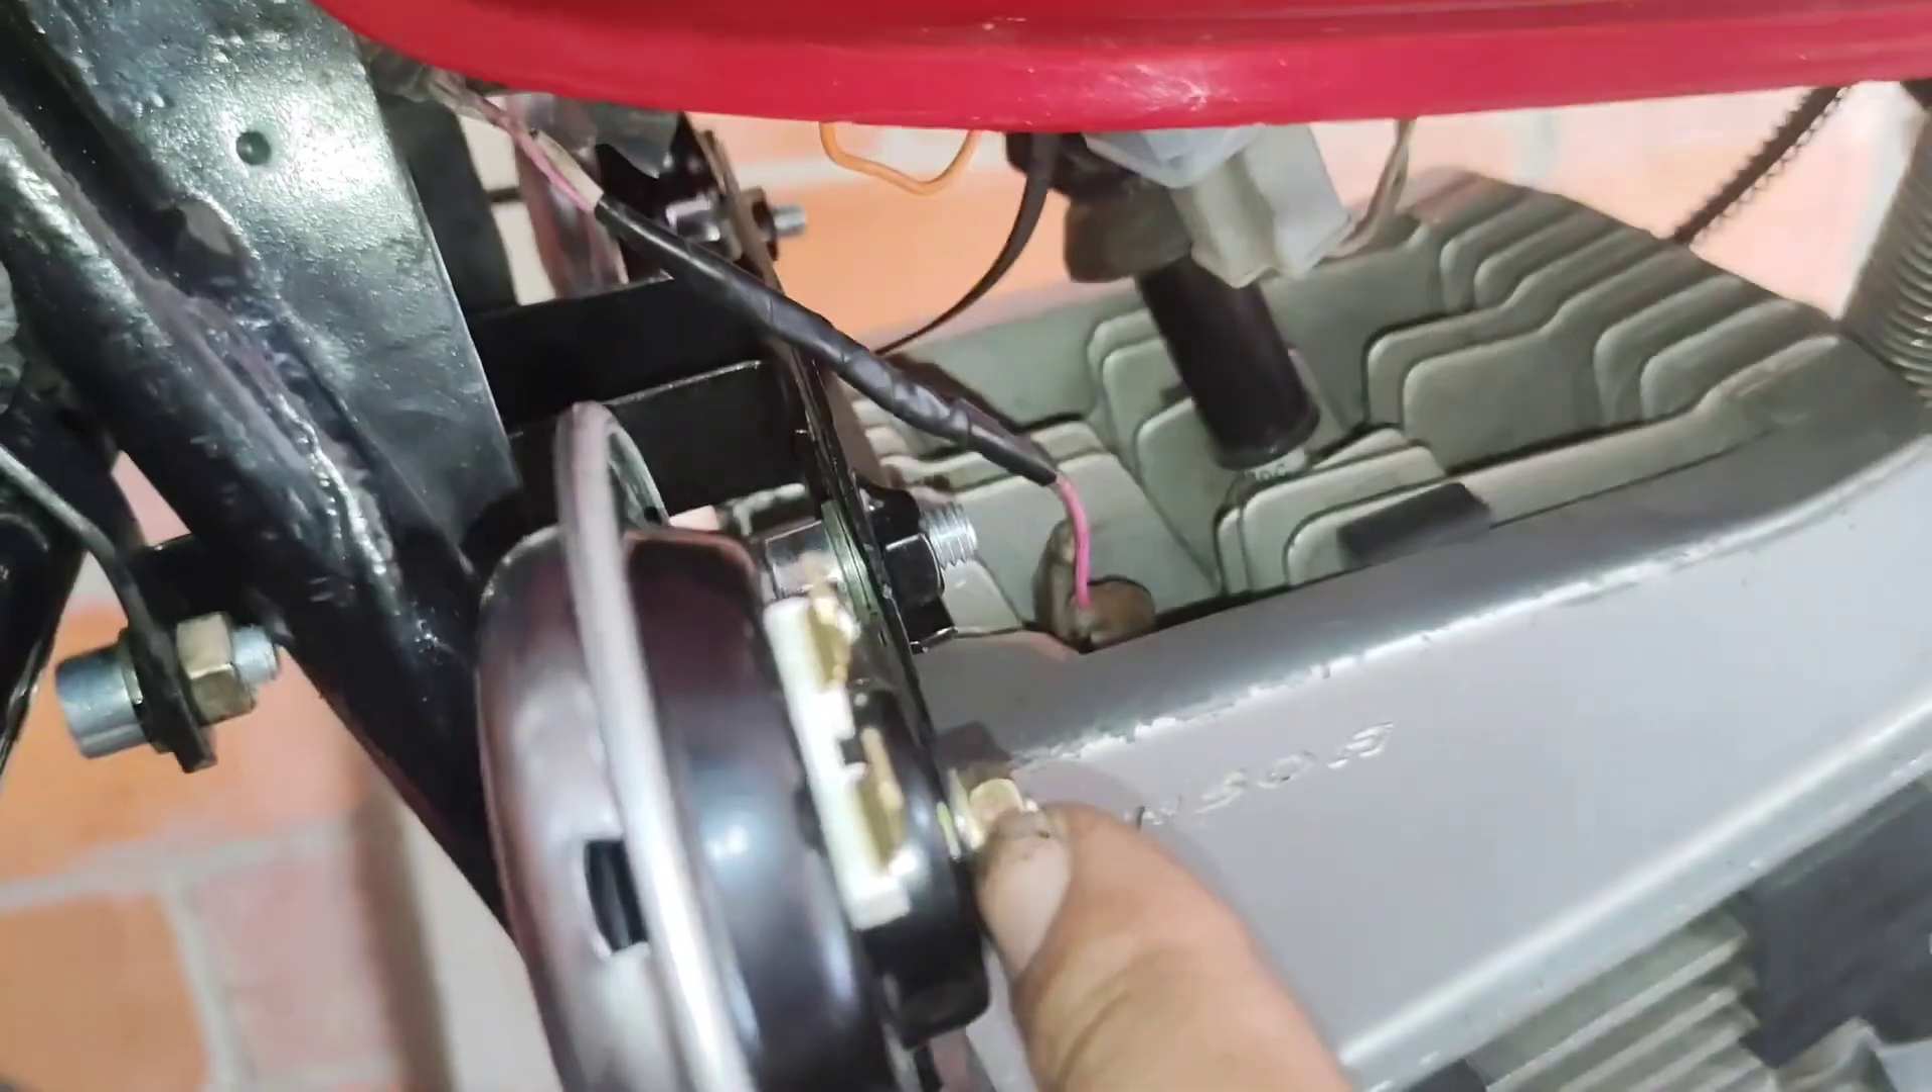Ya se puede apreciar como quedó aquí el pito montado.